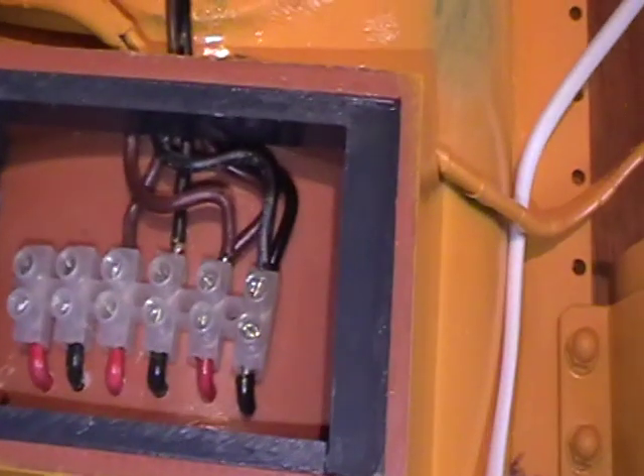And at the top I've made a box with all the terminals for each of the motors.